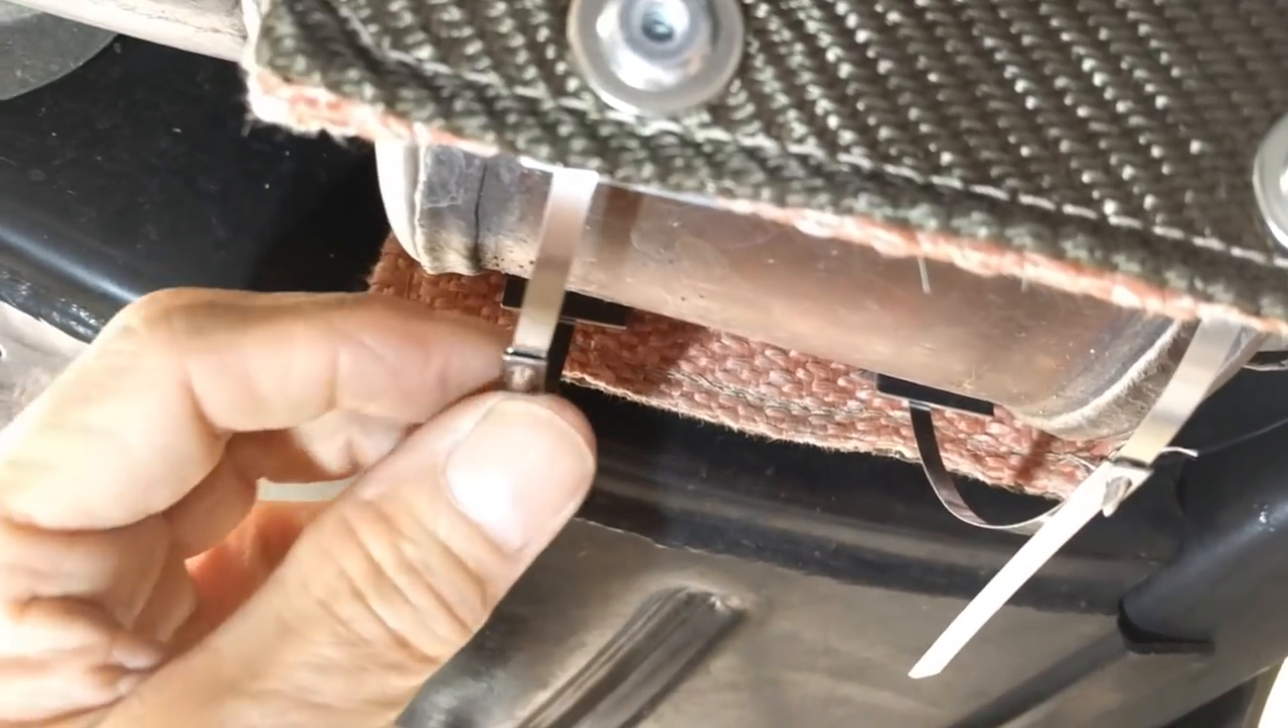Okay, so now I've started to fasten the tie wraps, the steel tie wraps.